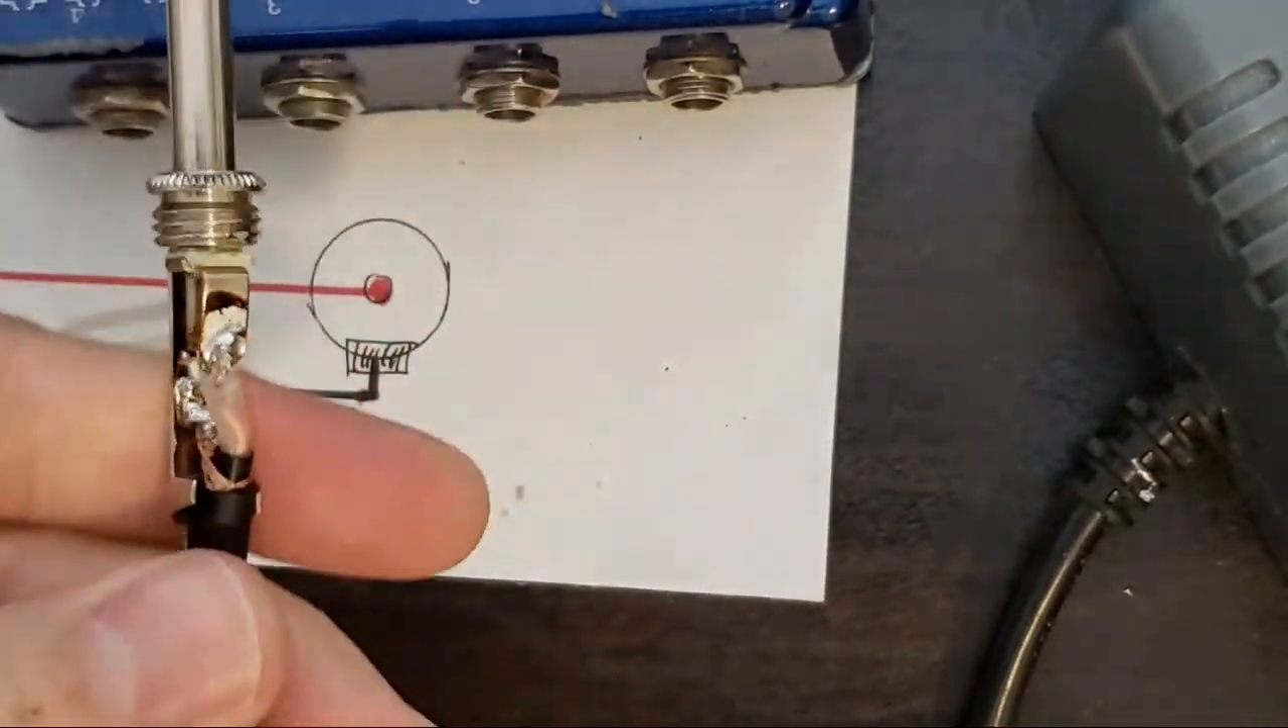And since this is the first side of the cable, we don't need to put our casing on yet.